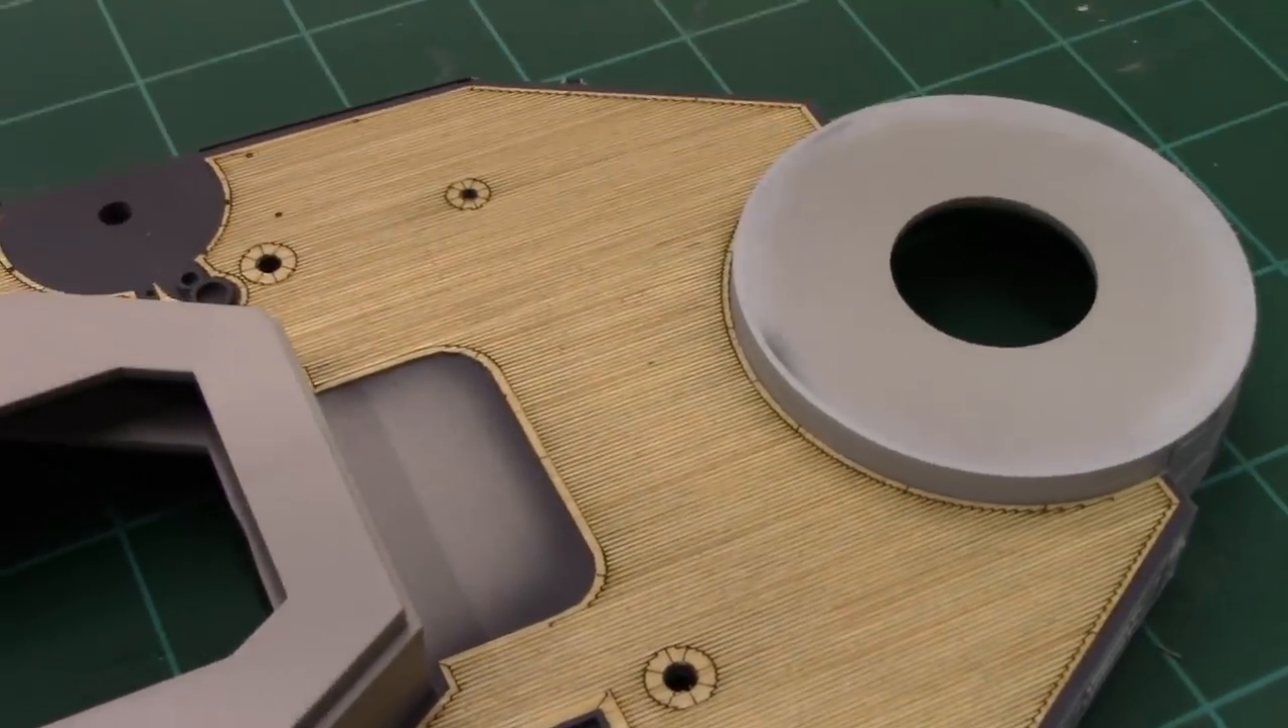You can see here the fit is nice along all of our edges just like we want there's very little excess sticking out anywhere the seams look good uh and it fits nicely both sides of course.